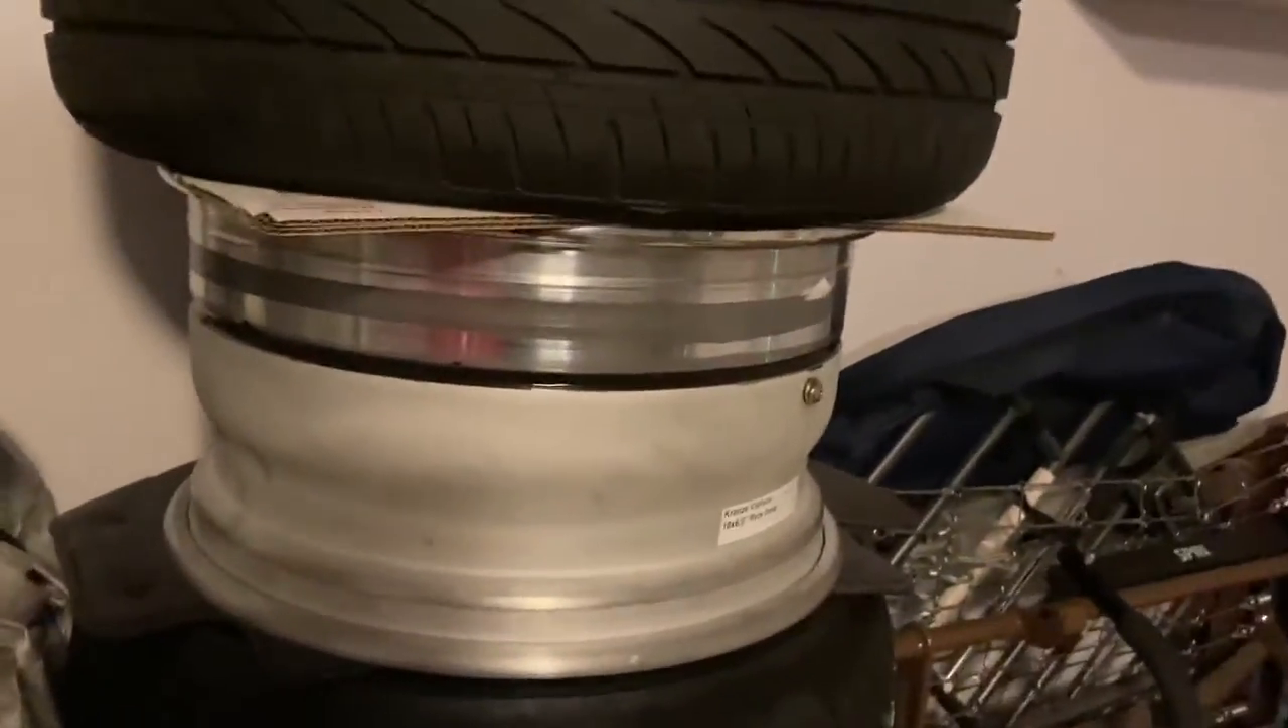It looks like a mess right now that the tire's not on.